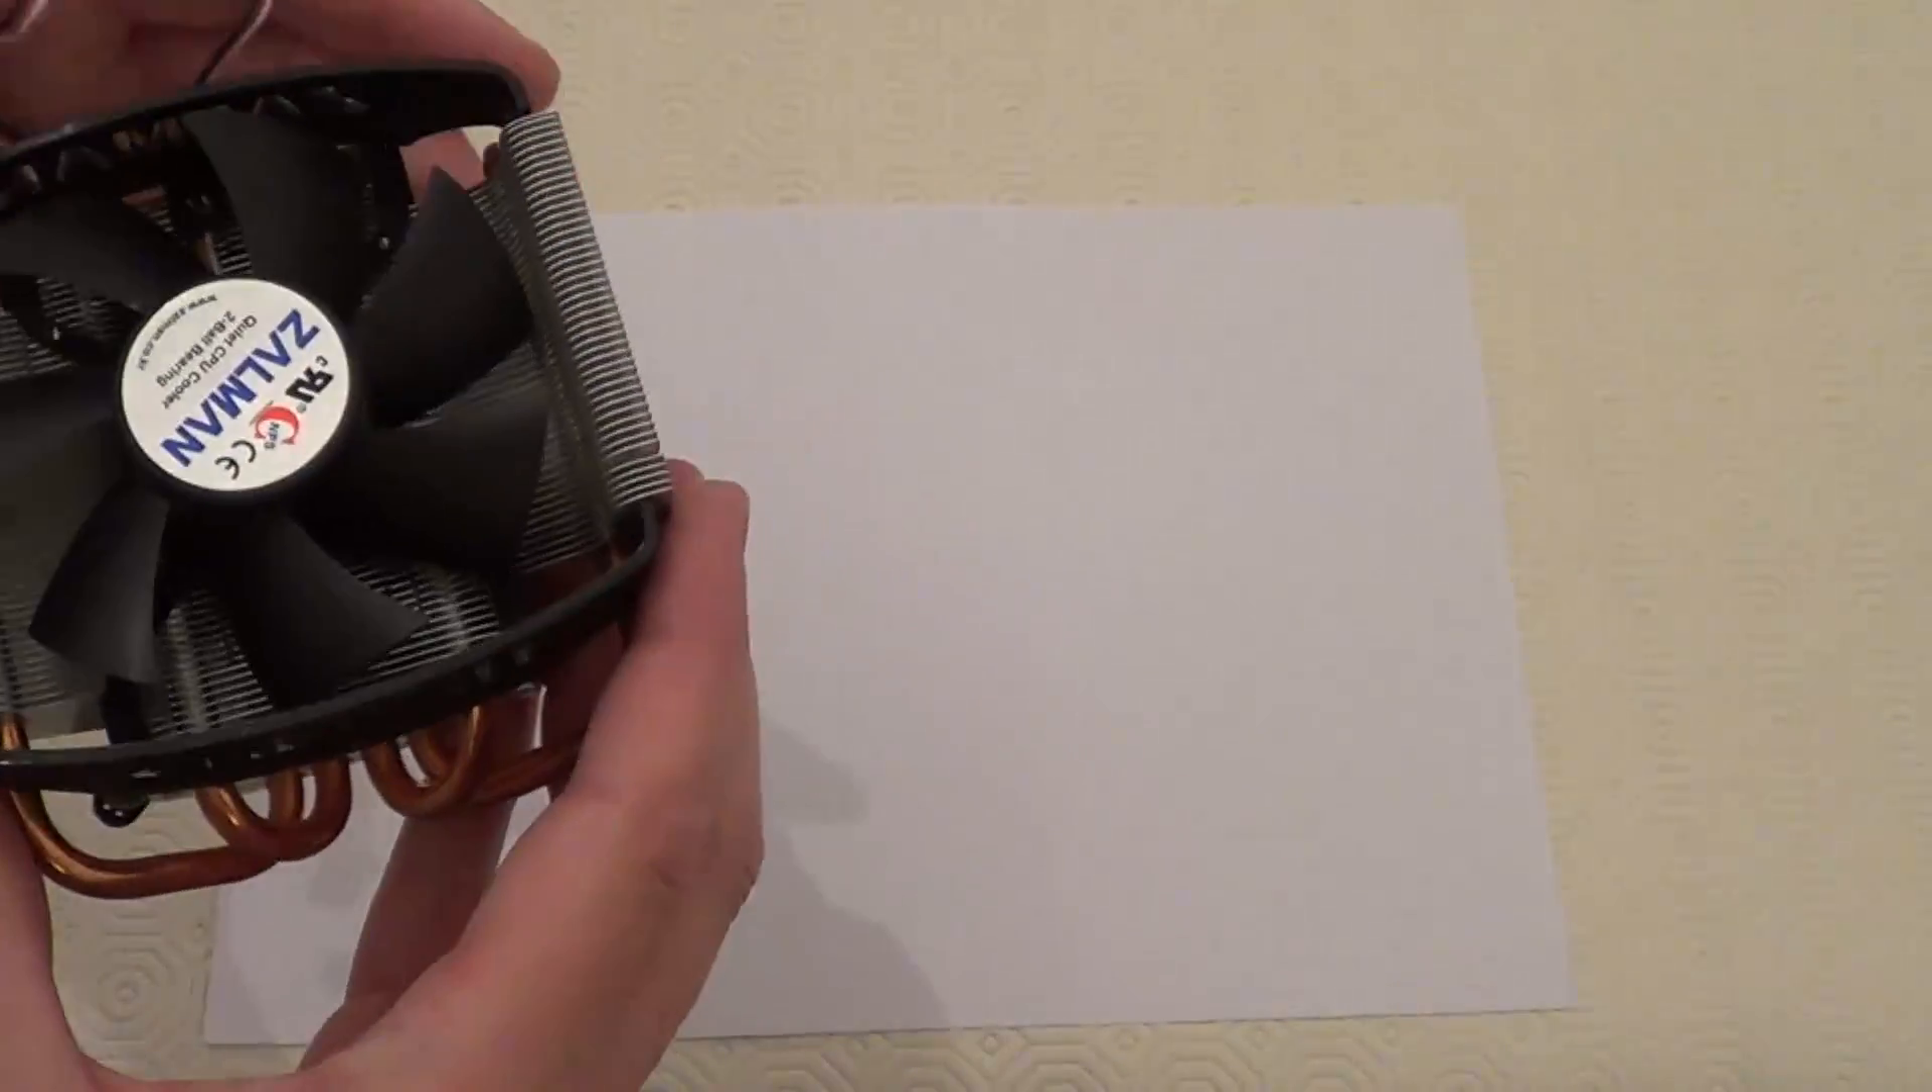So that's the fan back onto the heat sink.